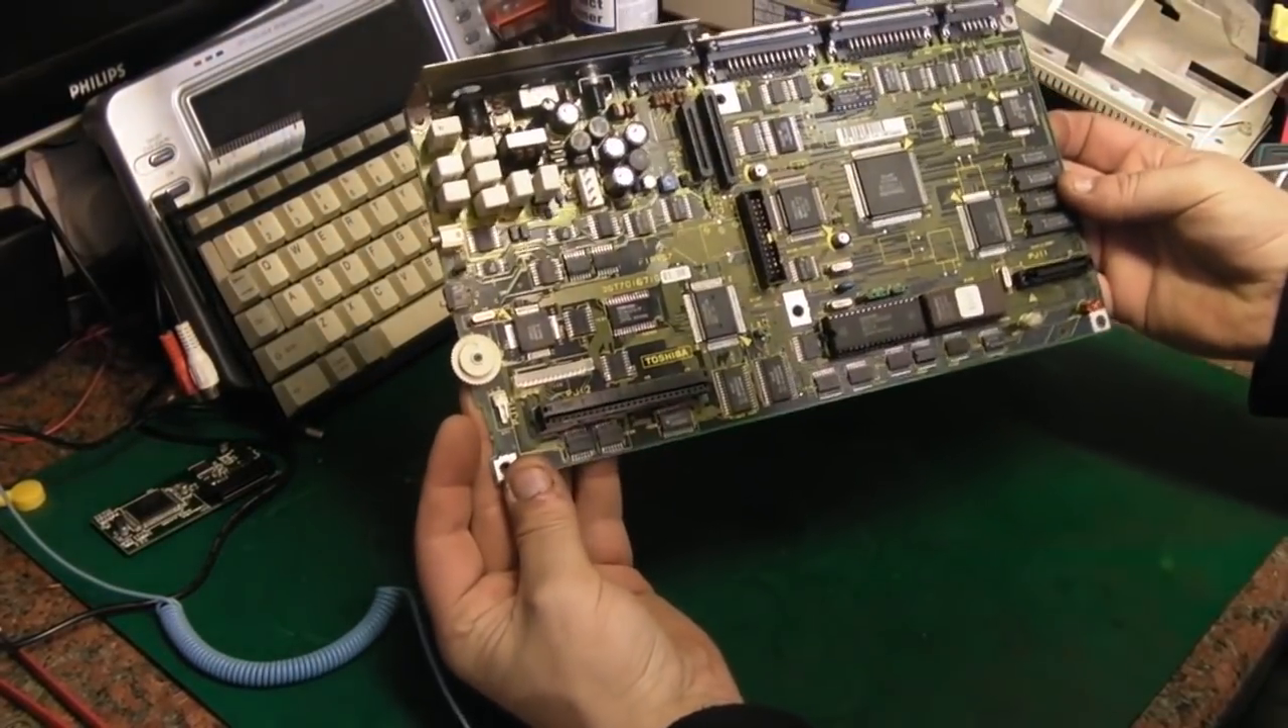And there we are. That's the board out.